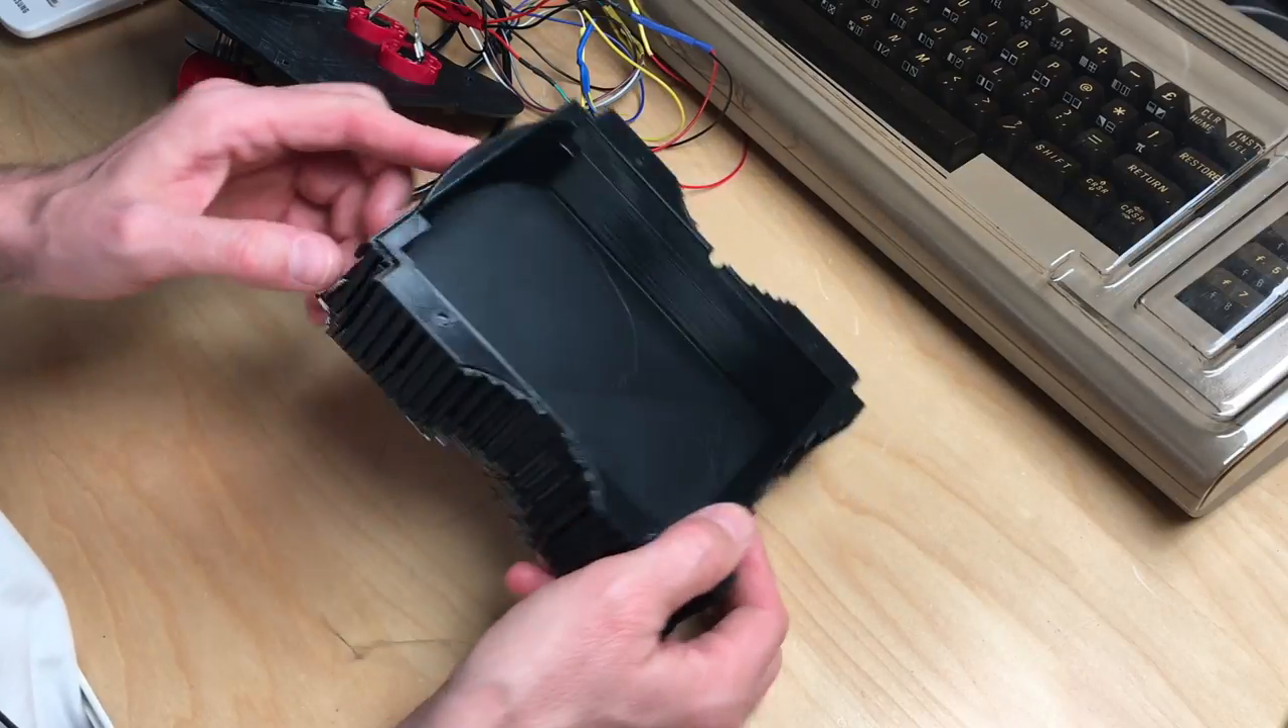These are all the support structure stands, which we have to remove to see the real print.